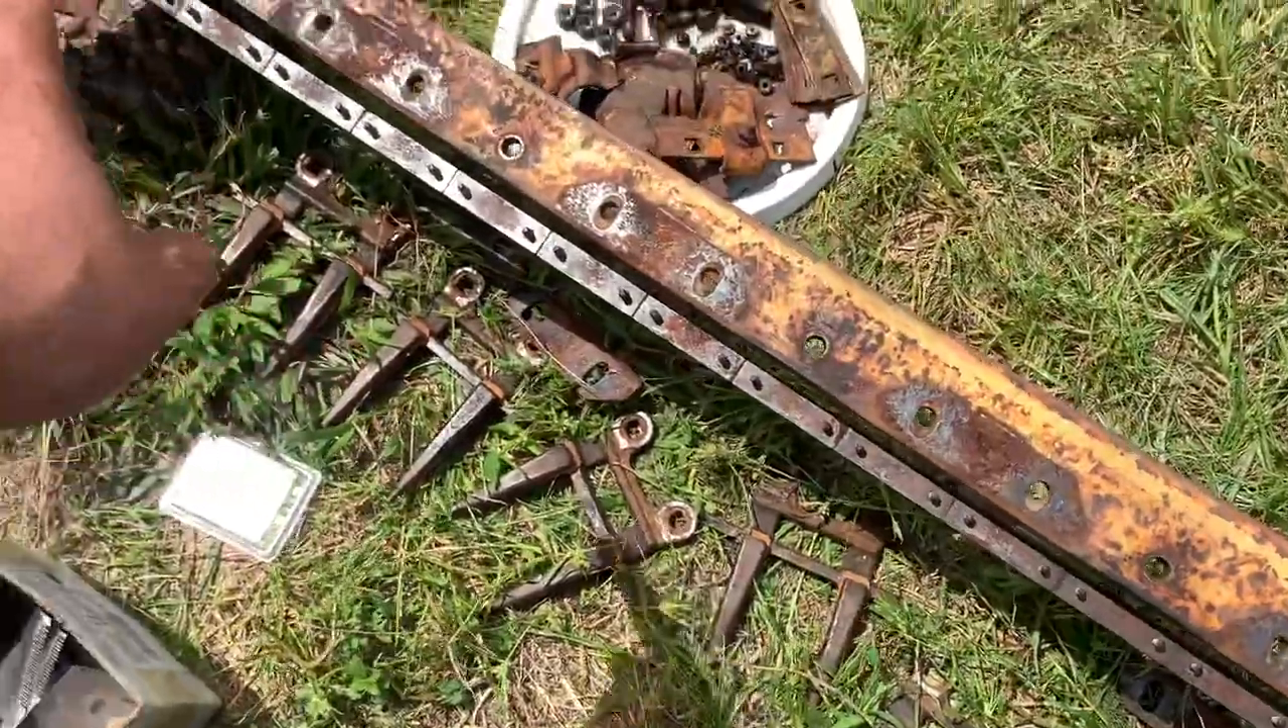Well this is what it looks like once you get all the blades off it's just this little bar here and the main bar support bar.